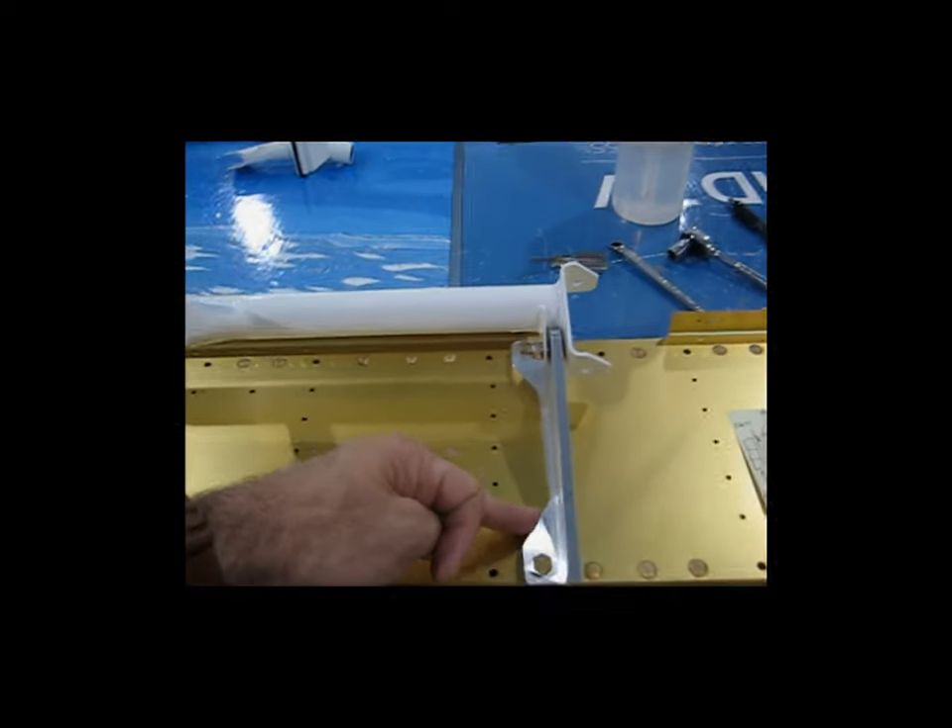But, I've got the mounting brackets in place.